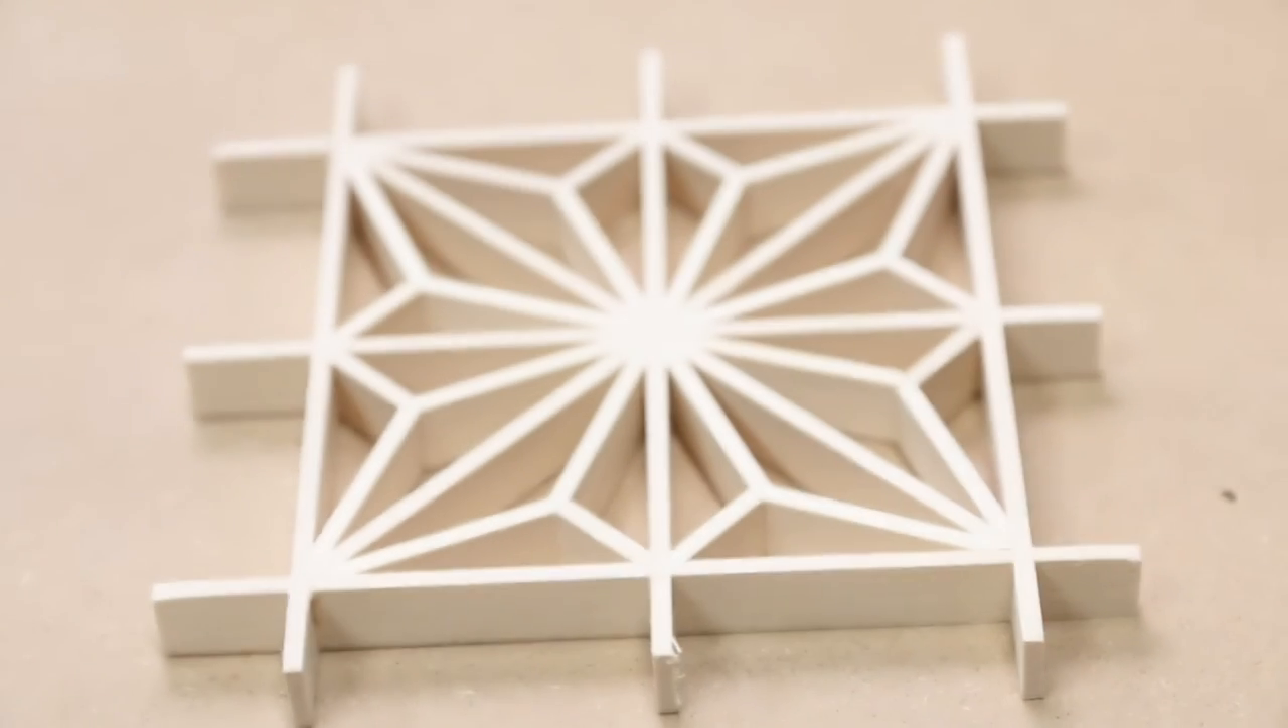Repeat for all the locks, slide them into place, and I have my final asanoha pattern.